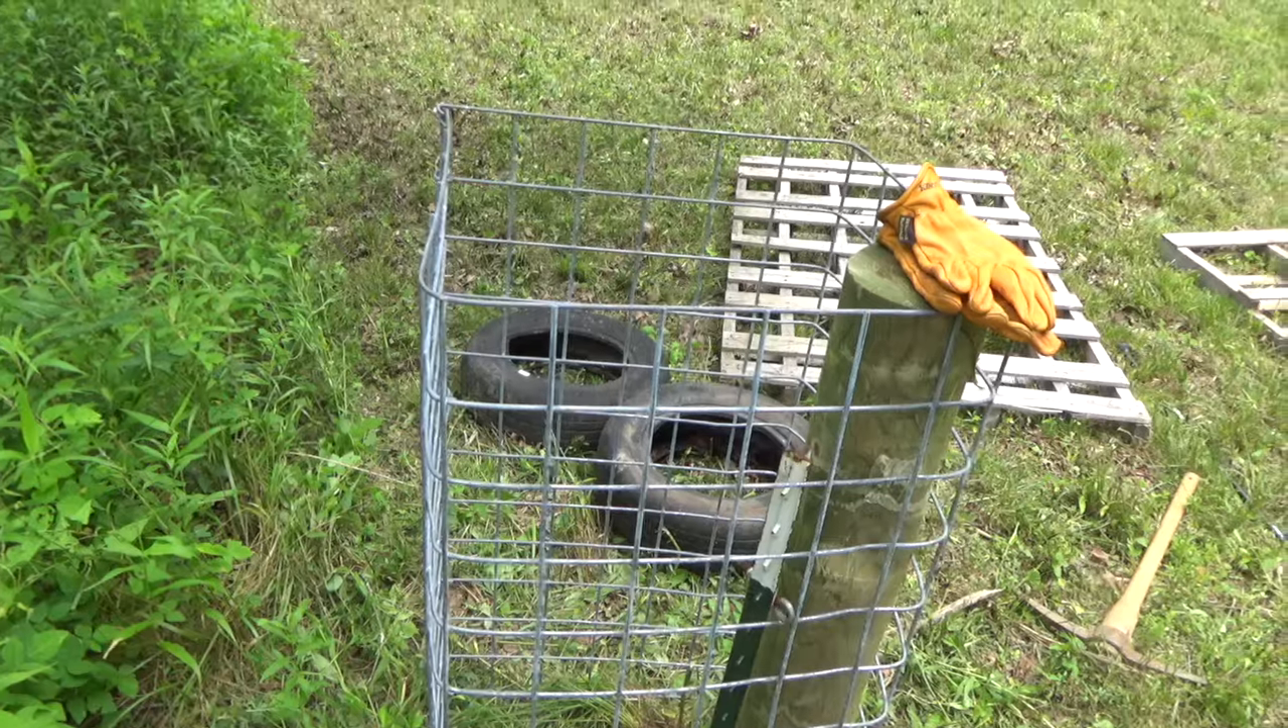And you can see where I dropped that four foot post right here in the corner of the cage.